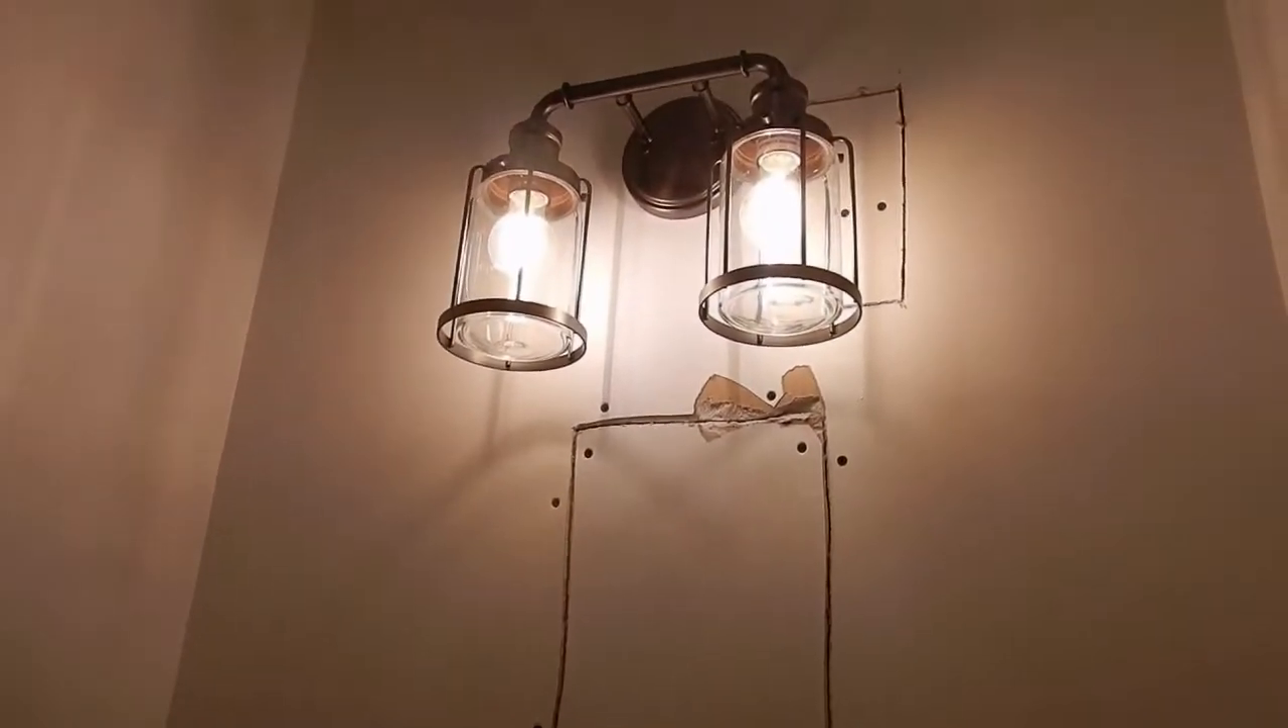And in the bathroom, we now have a light fixture above.